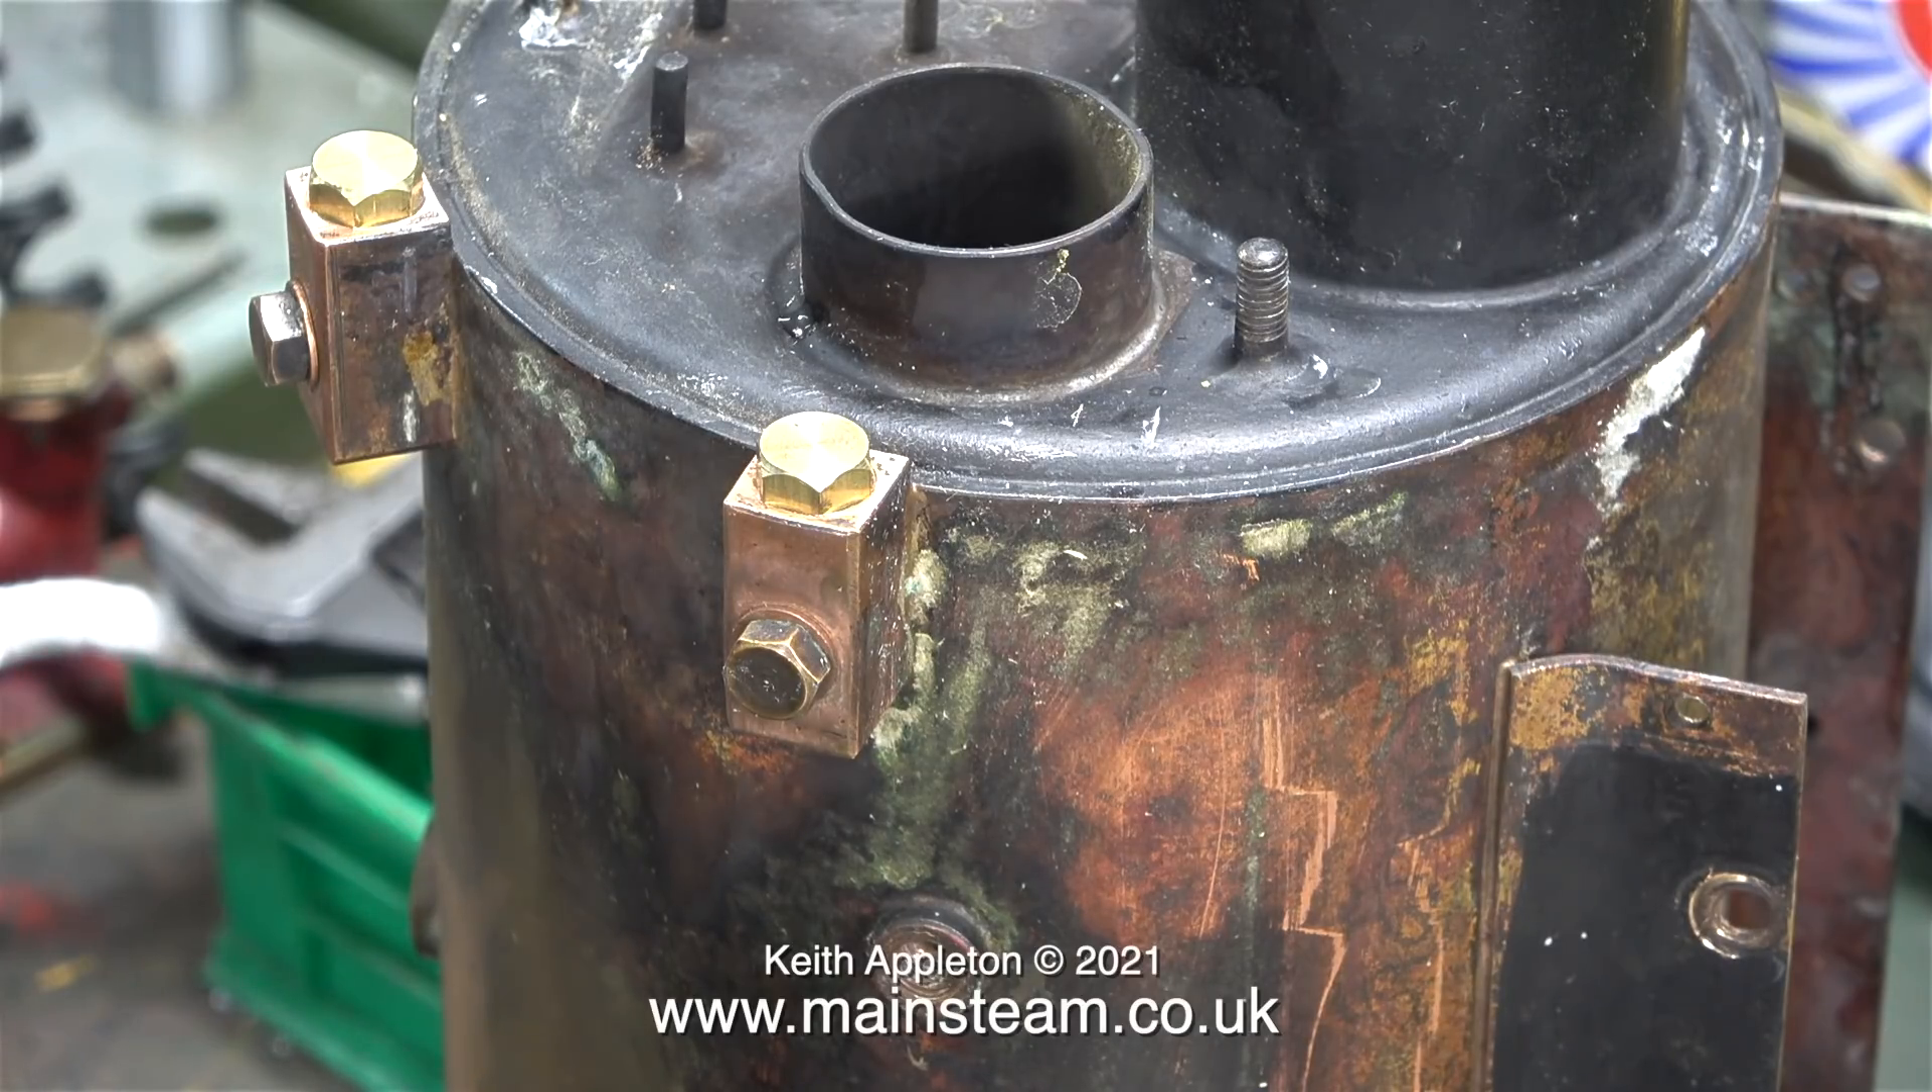Here are two blanking plugs fitted into the water gauge blocks.